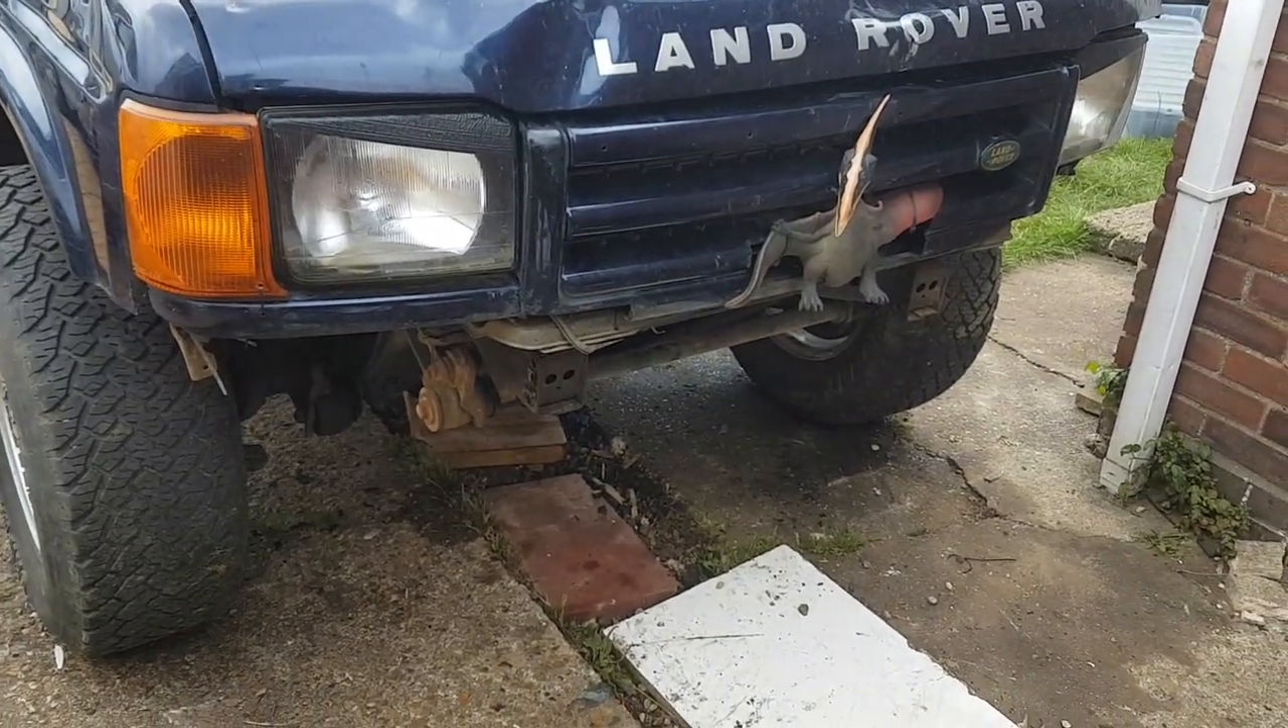Swap complete. All I've got to do now. Is put the bumper on.